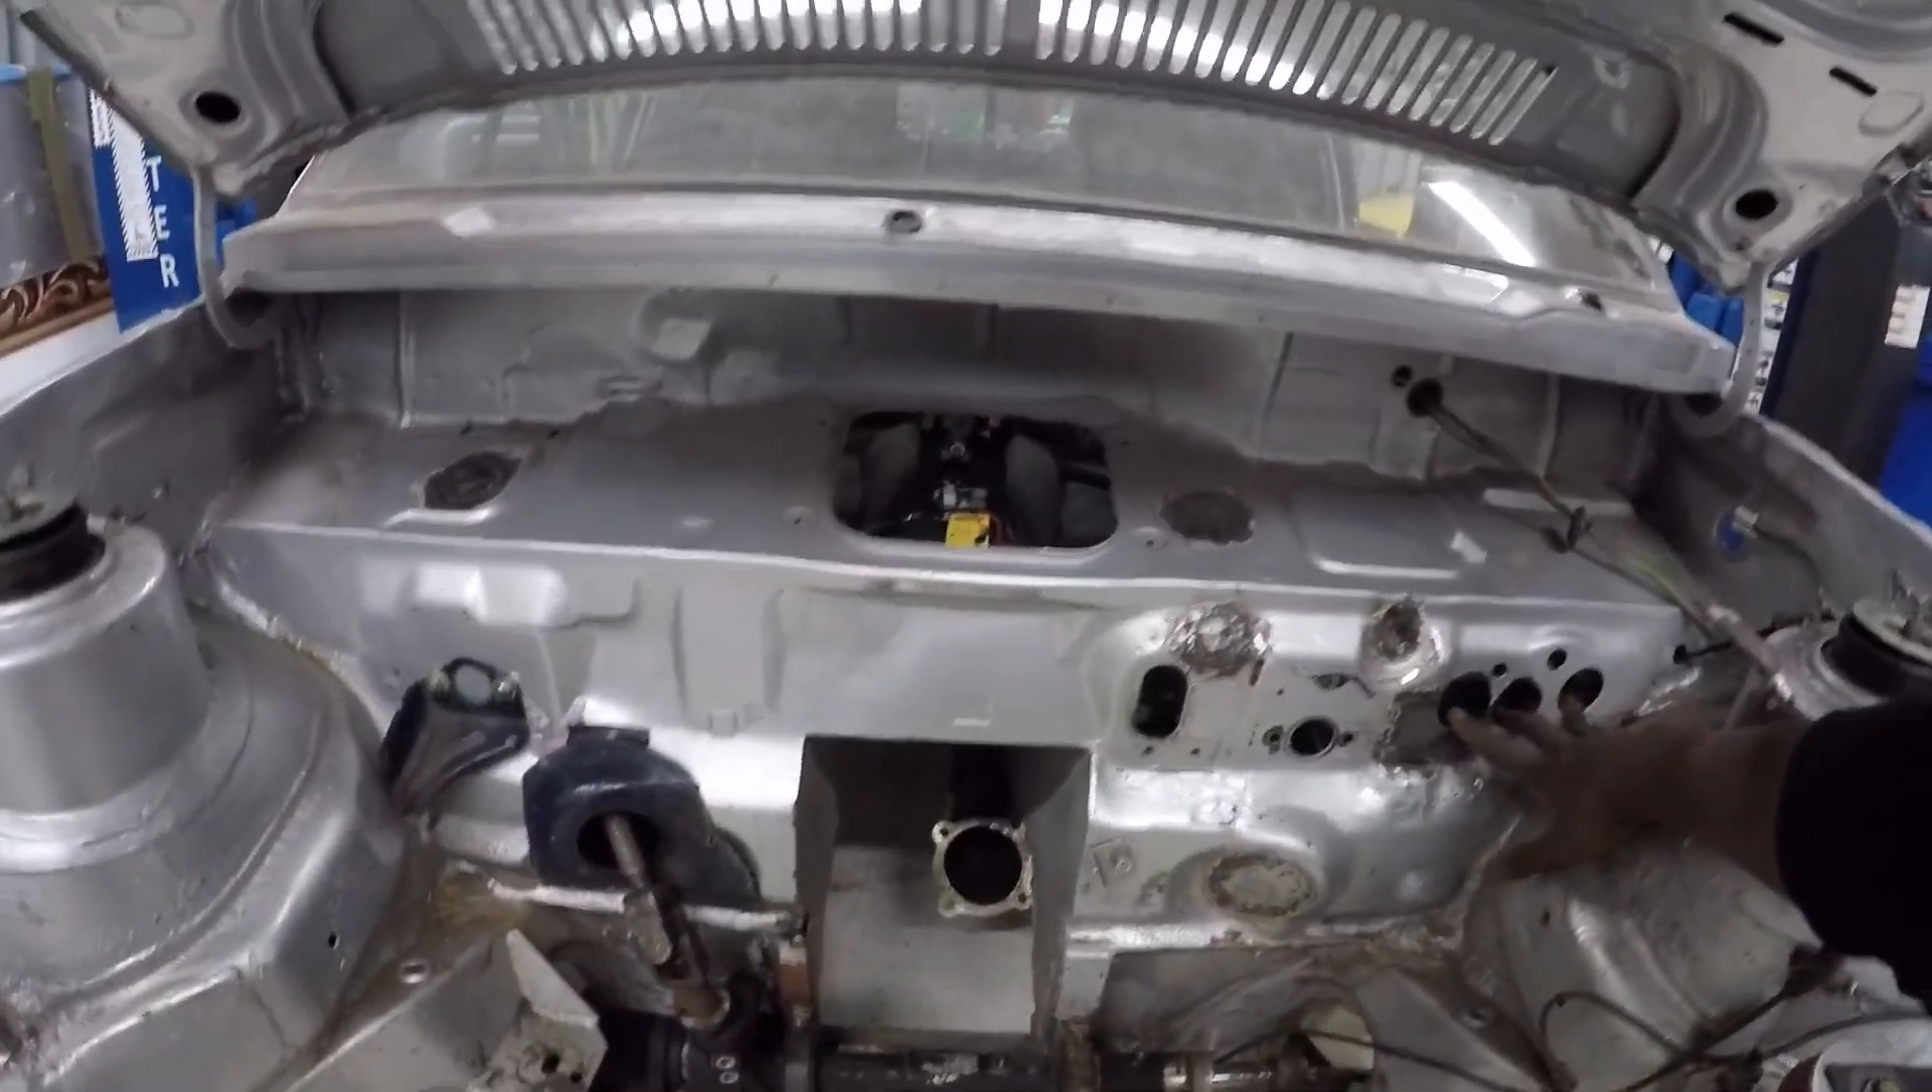So now i've got just these three three holes for the loom that needs to be blanked.